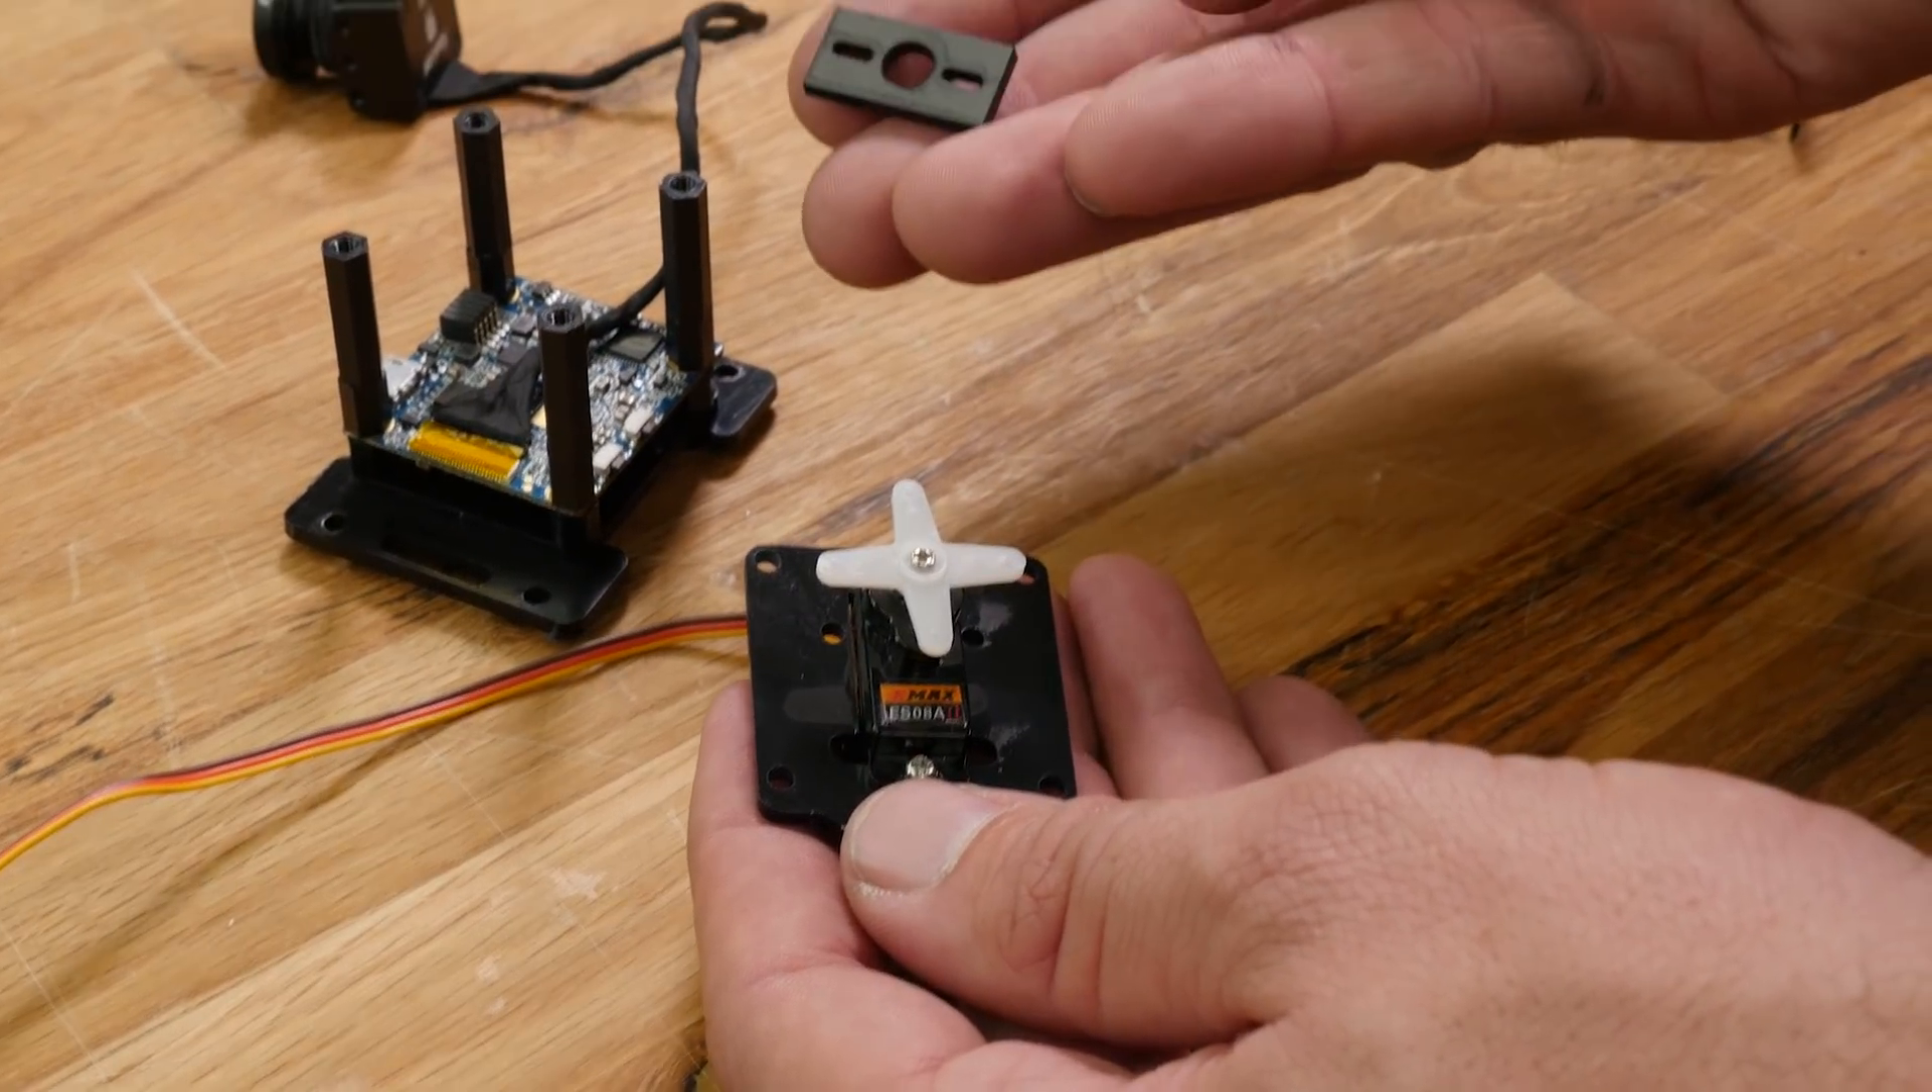So we've already centered our servo and you can see that we've mounted our x -type servo arm on the top here.